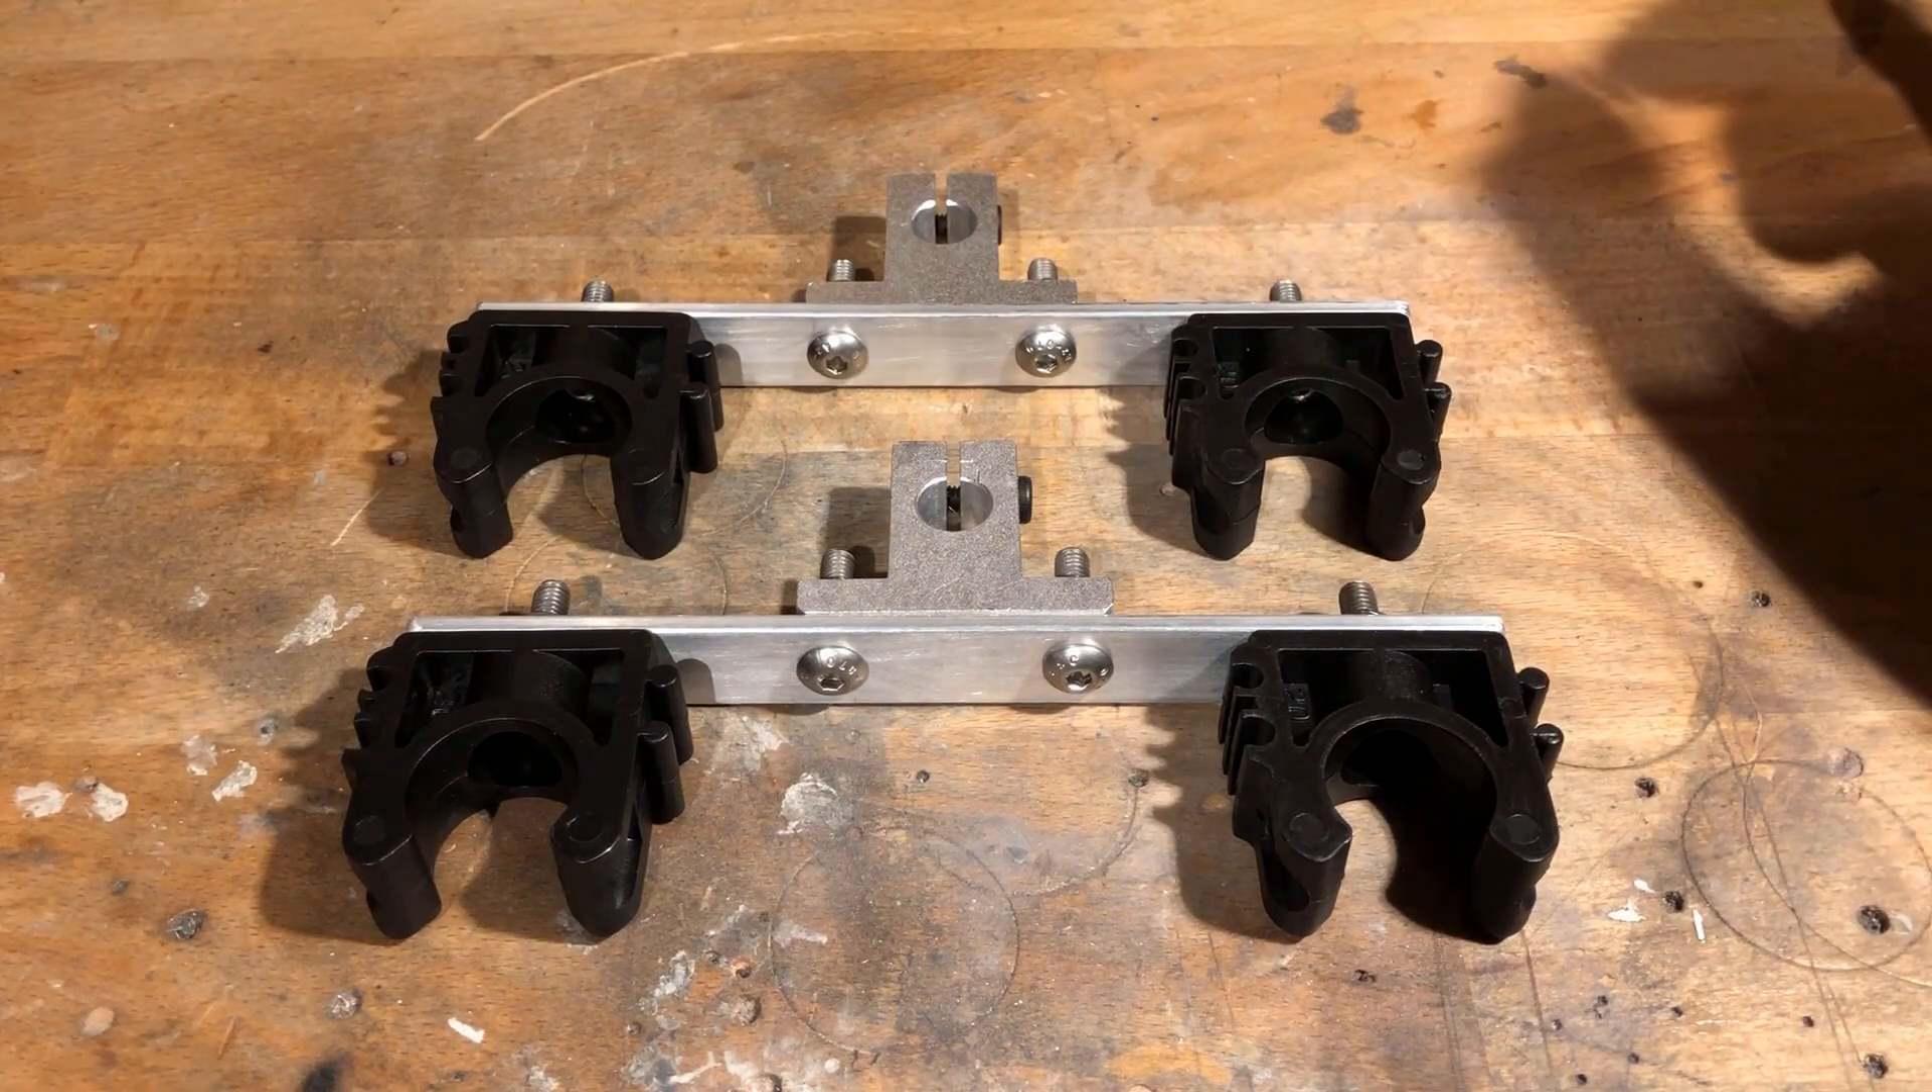And this is what the fully assembled brackets look like.